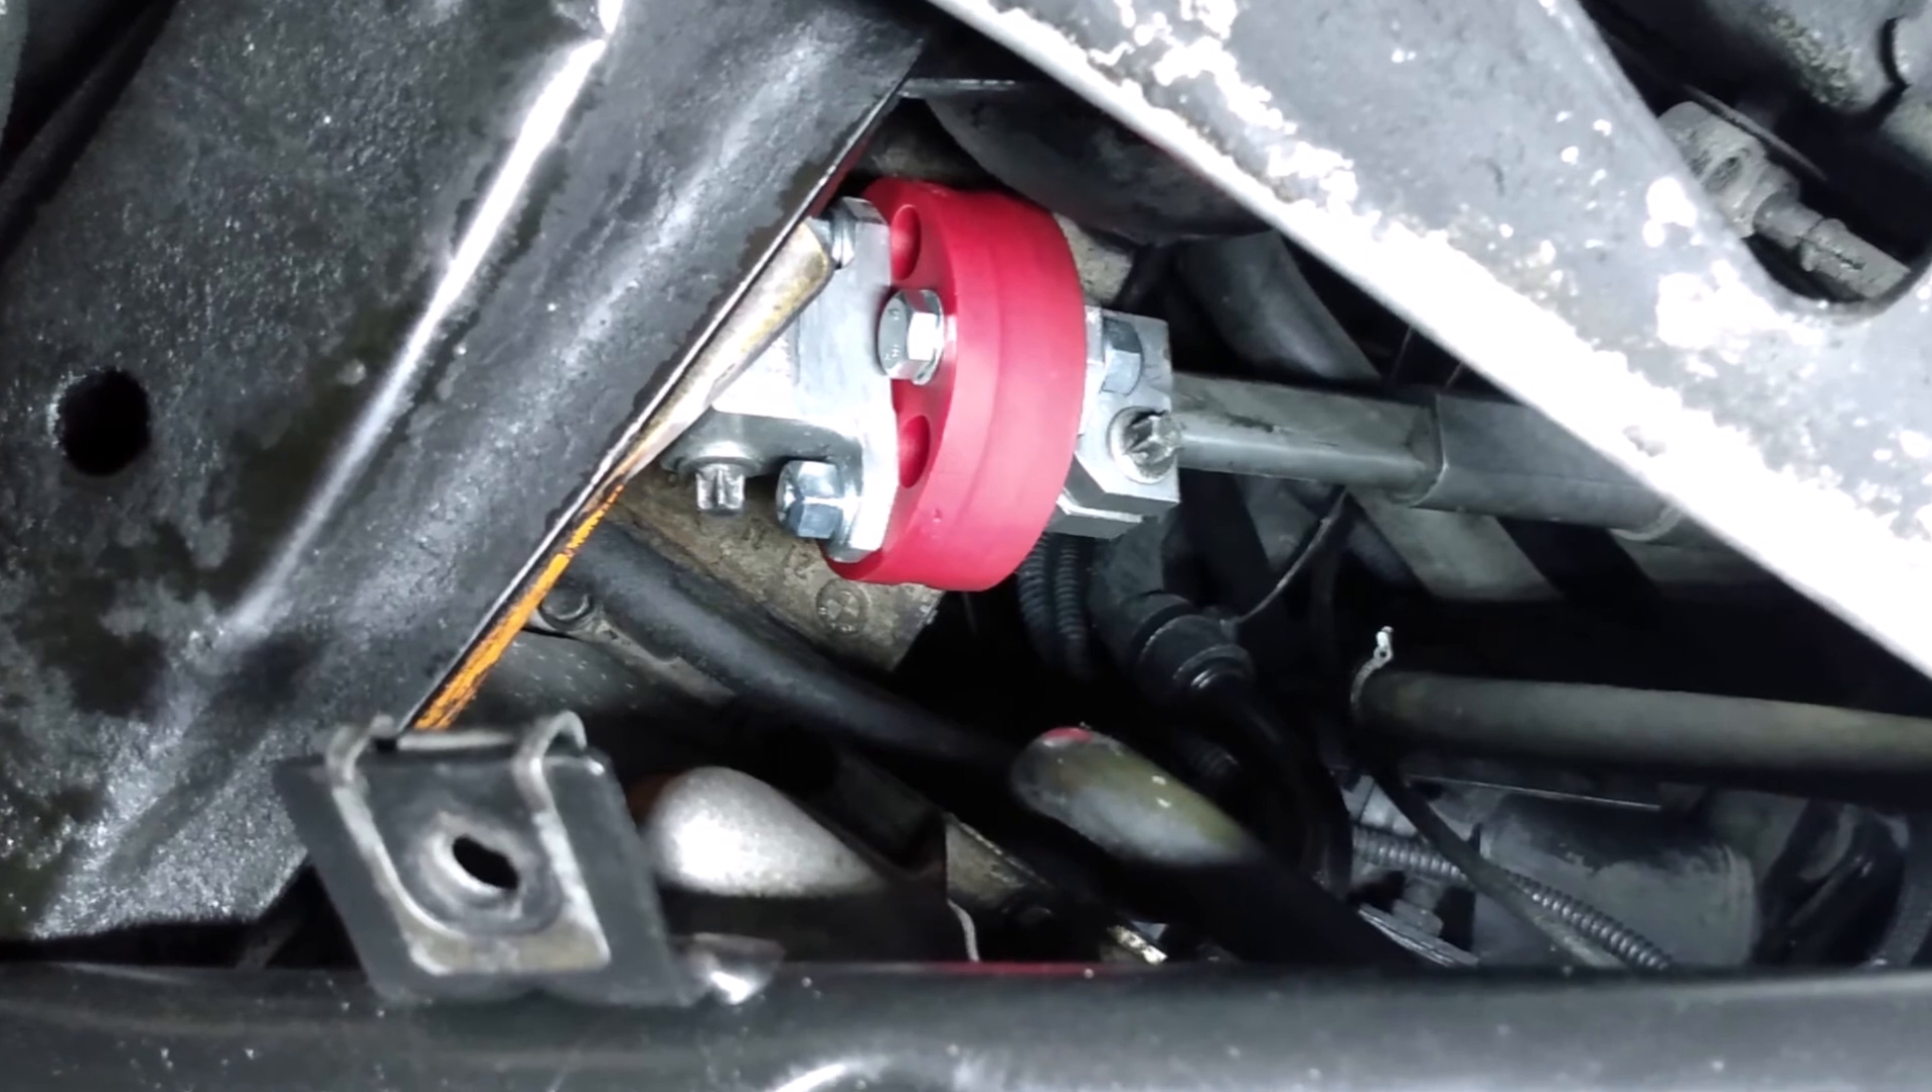Last but not least, here's a shot of the coupler installed.